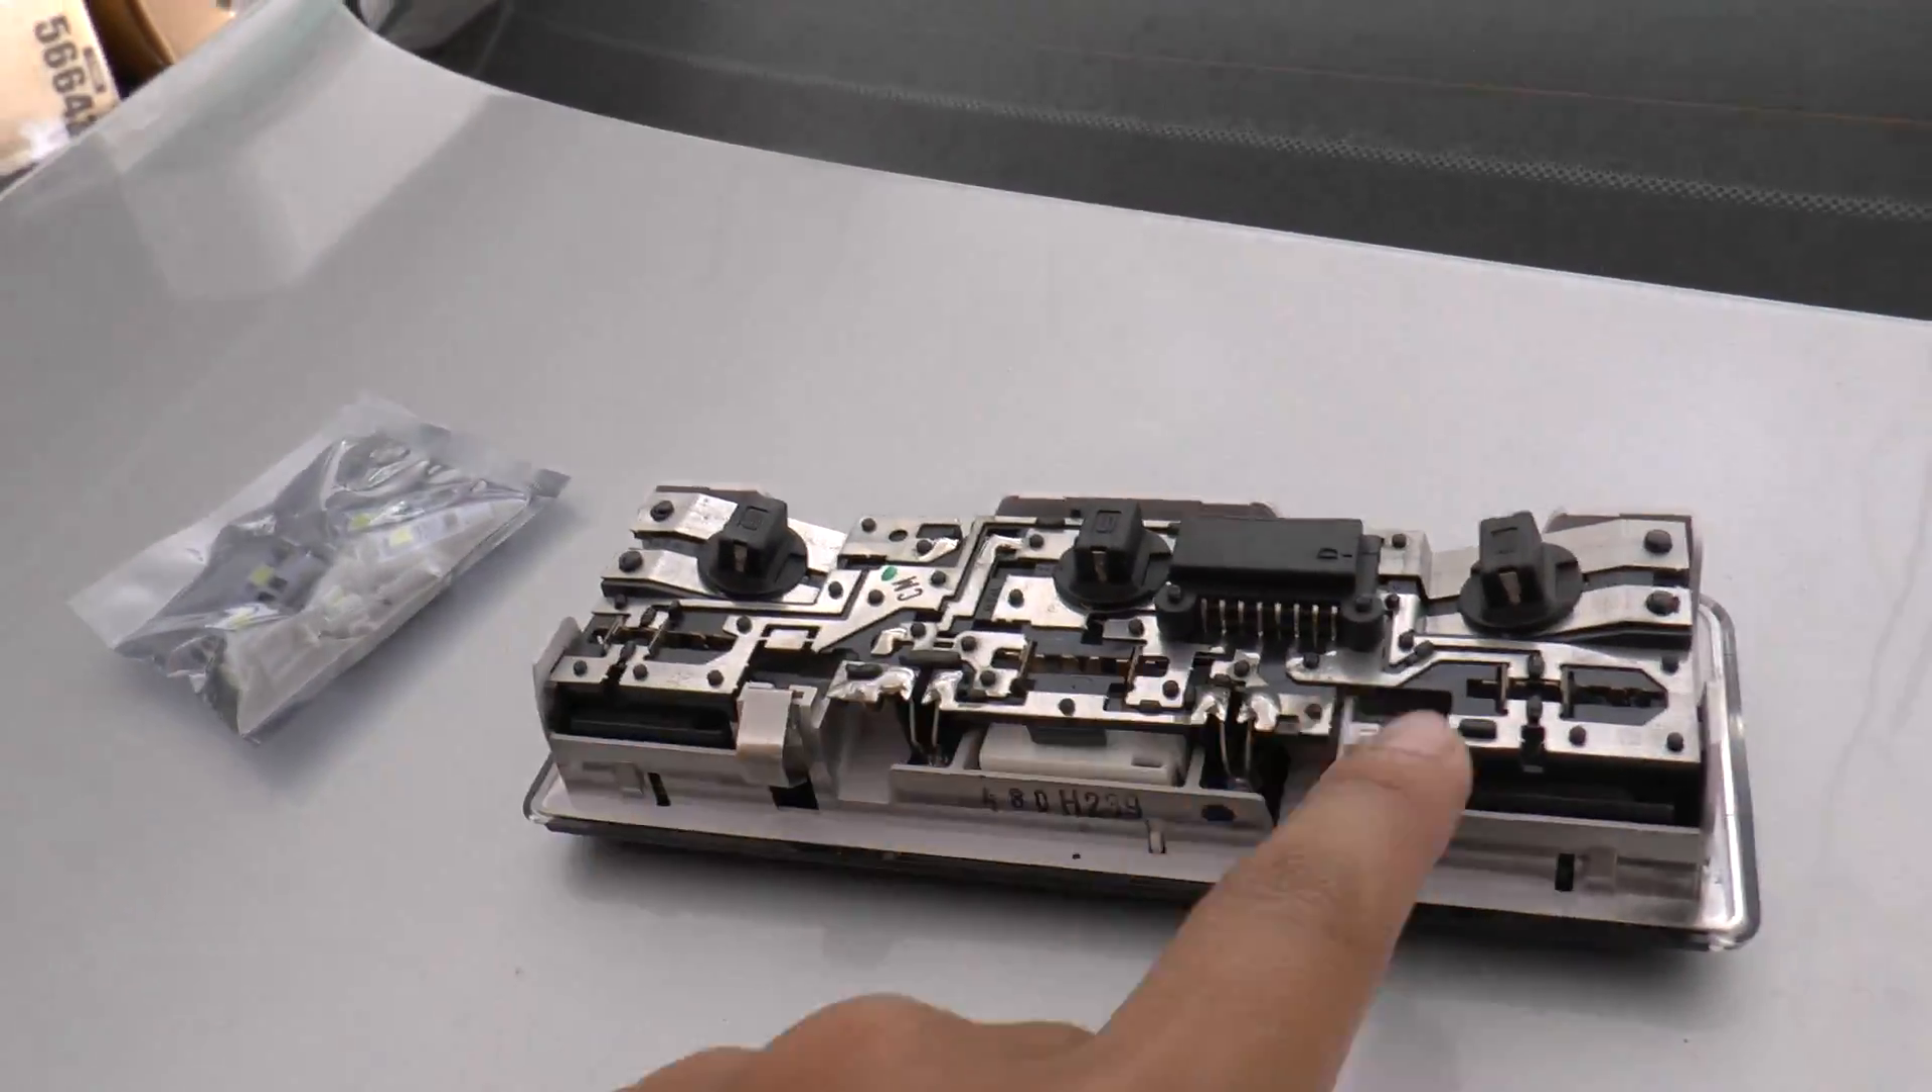I just took out the dome lighting it was really easy.